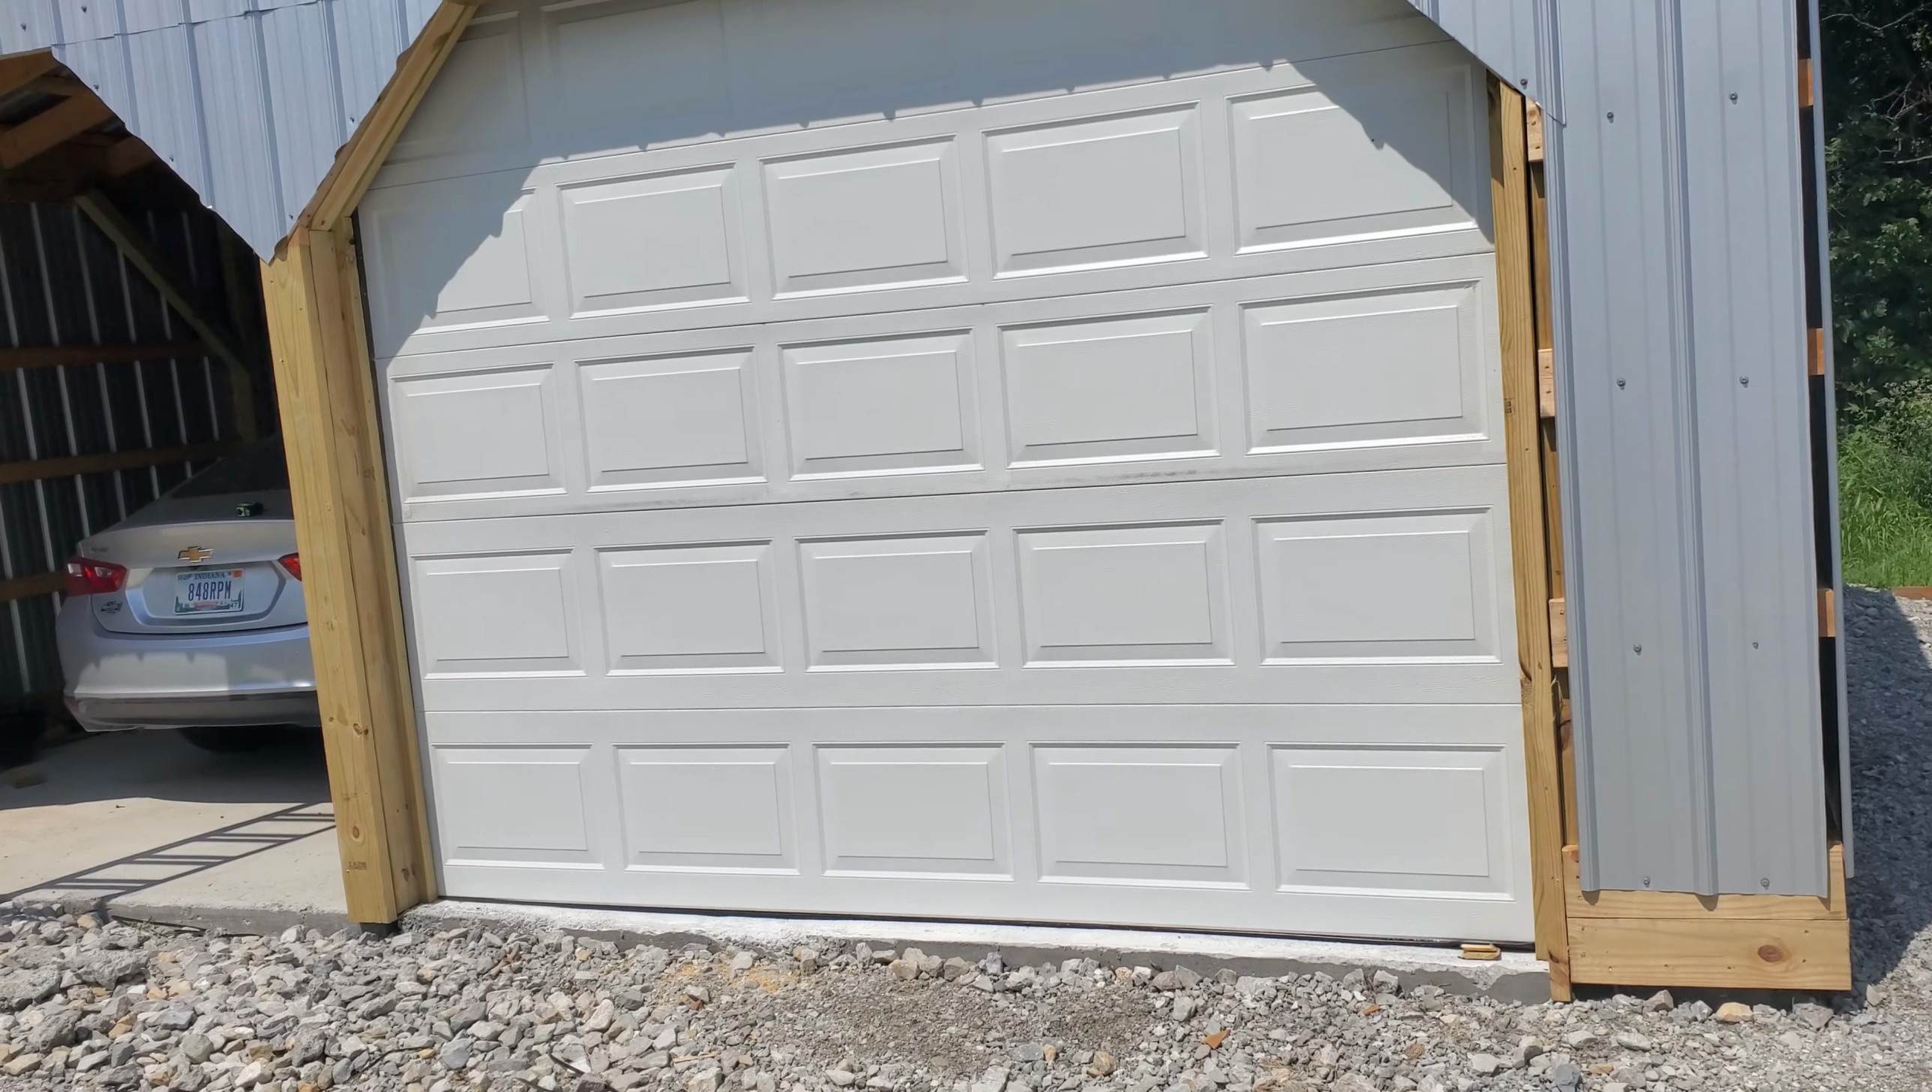I still need to put some trim on.